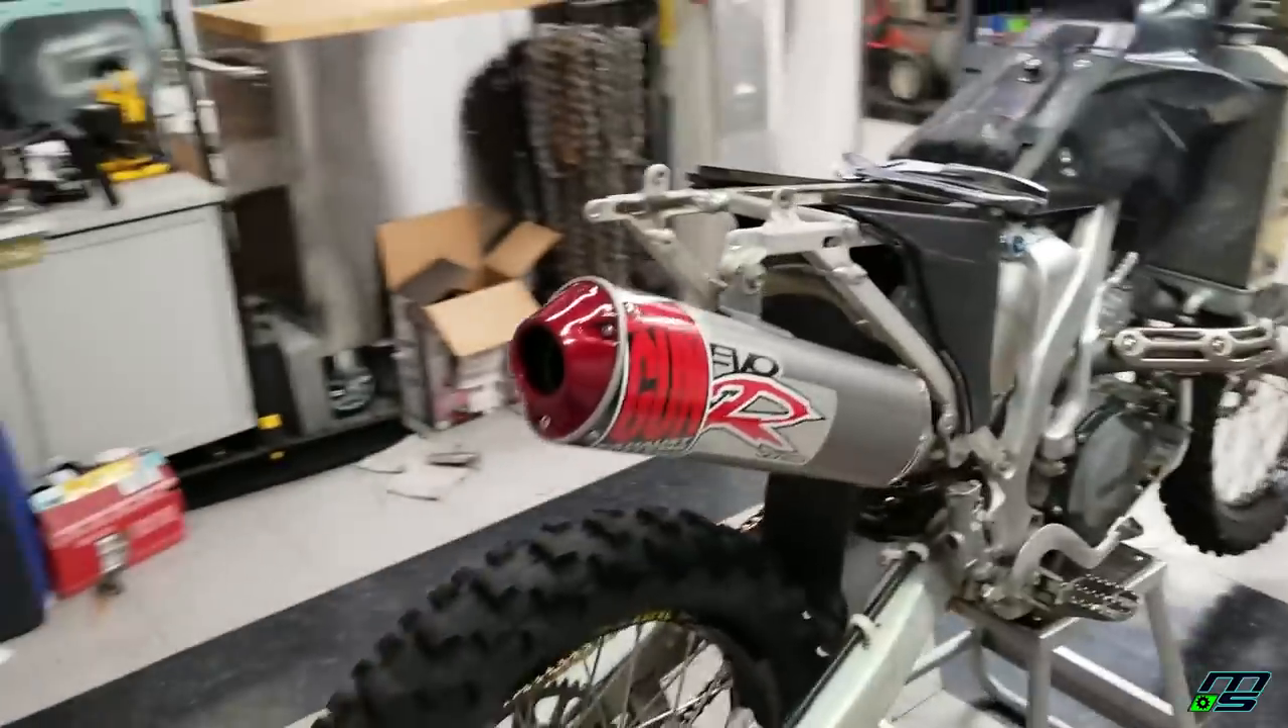And the pipe is looking a little bit better now that the back tire is on there.